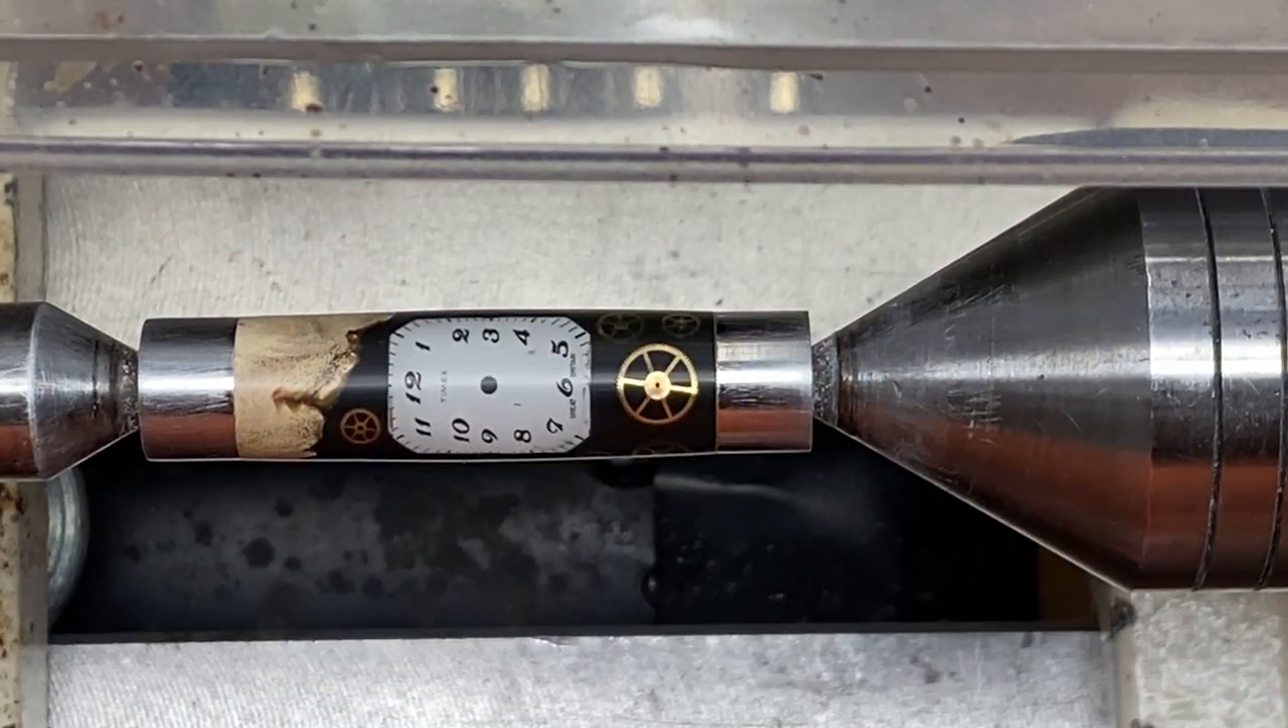Got the blank mounted between my nonstick bushings.